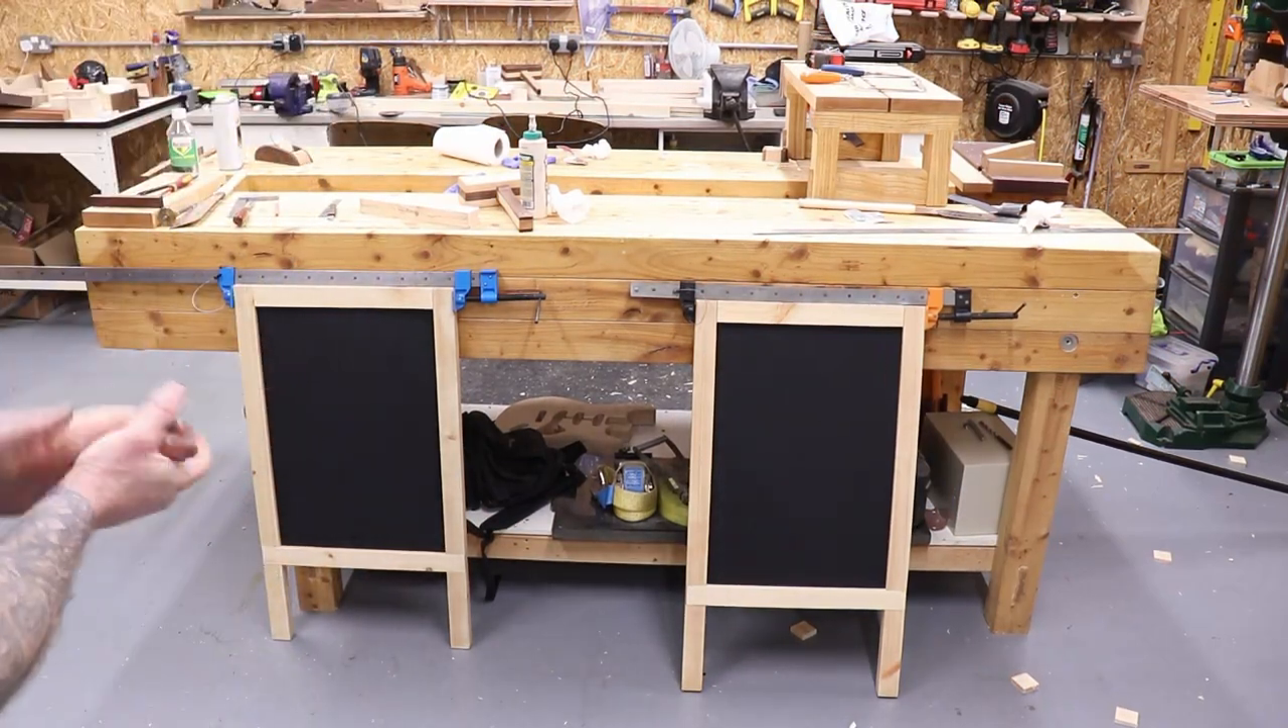Our two sides are all clamped up.